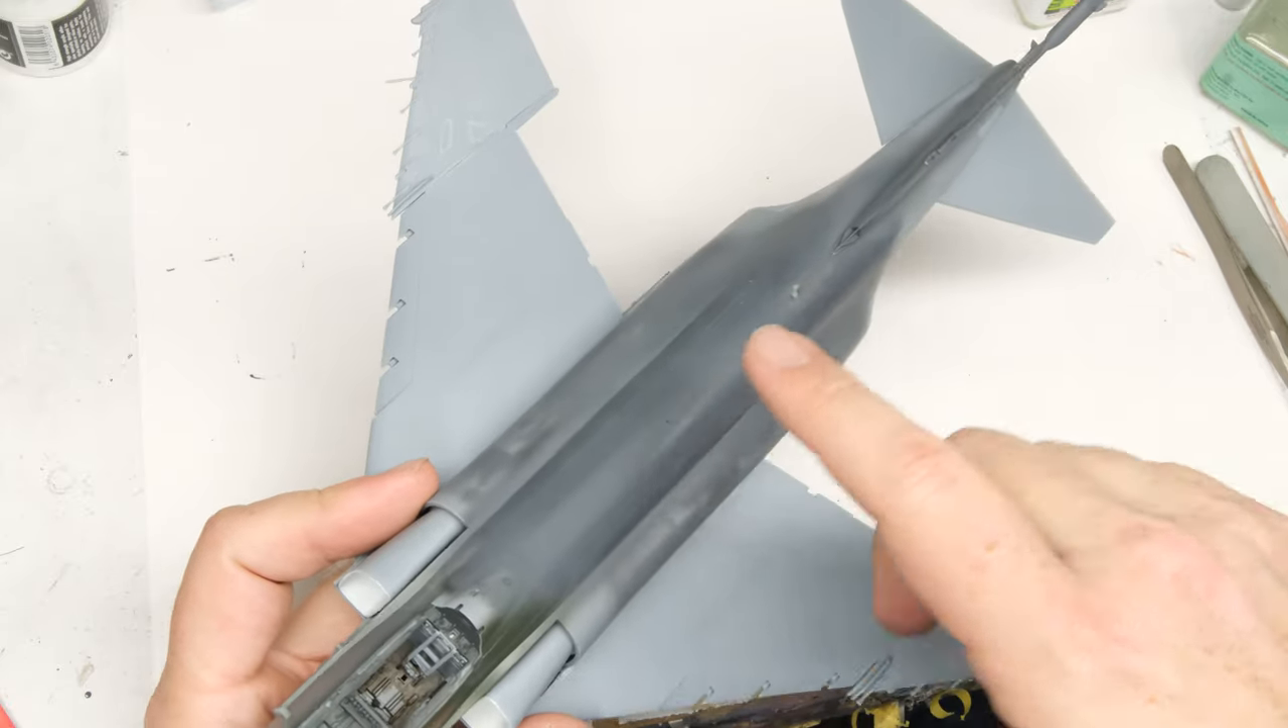I've got the fuselage together.